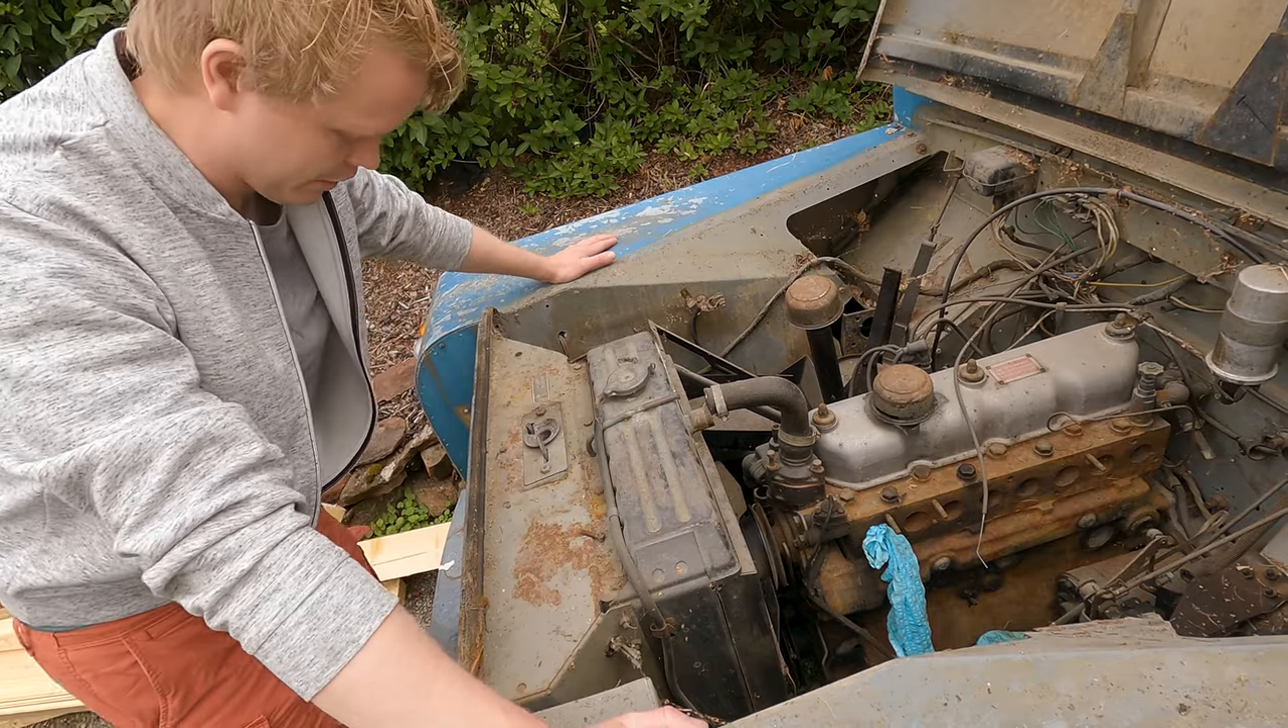You're missing the inlet manifold and the exhaust manifold on this side.